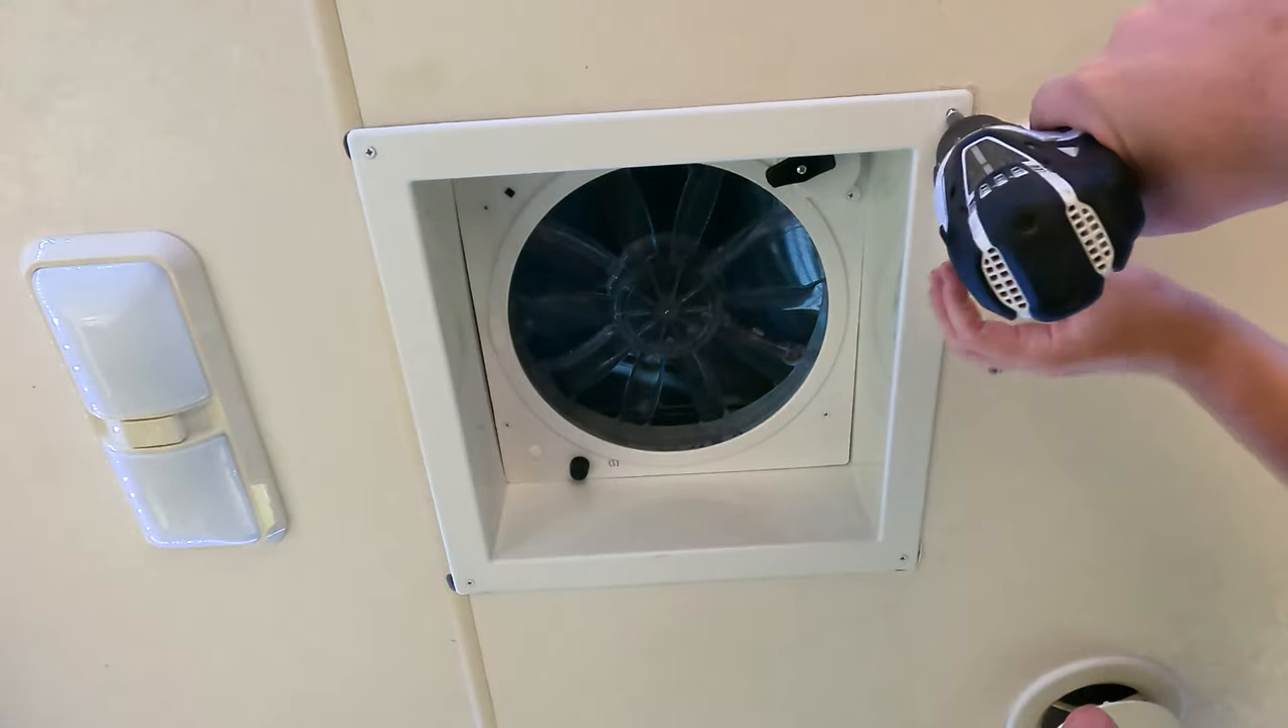We mounted our trim ring from underneath, wiggling the screw around to find that stock screw hole.